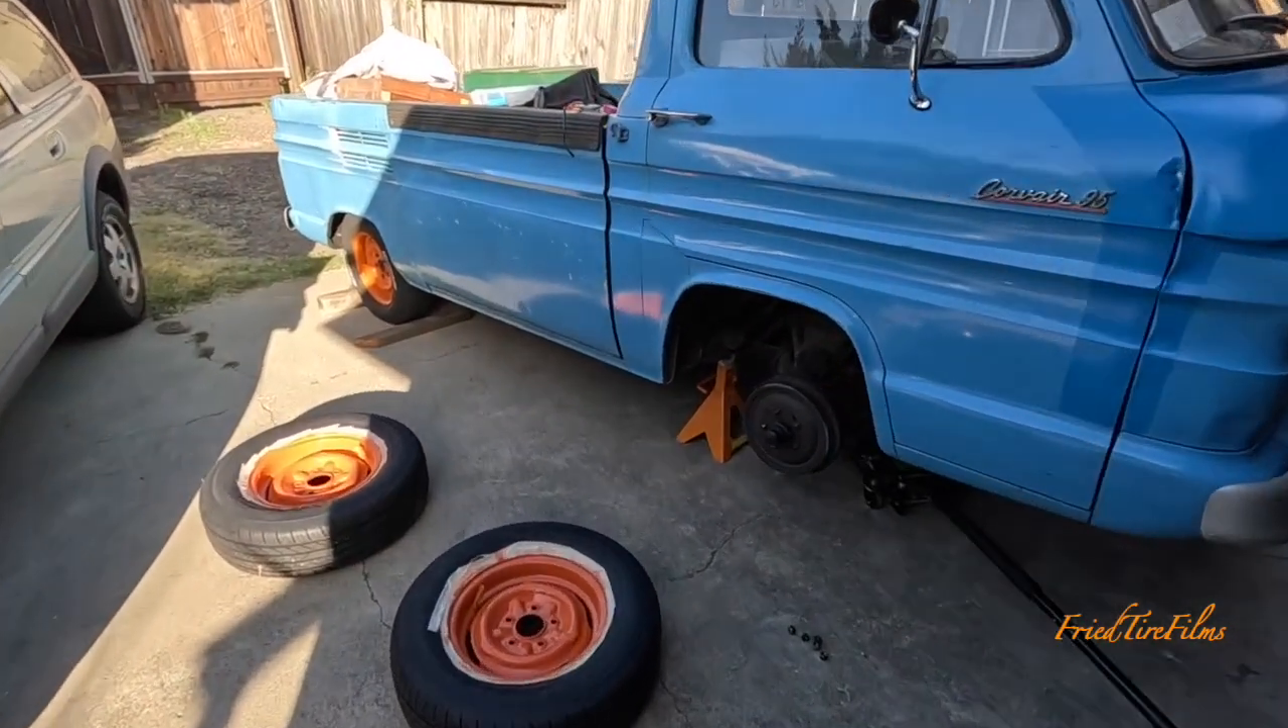I've got these tires here I got to put on and I have not figured out how I'm going to pack as you can tell.